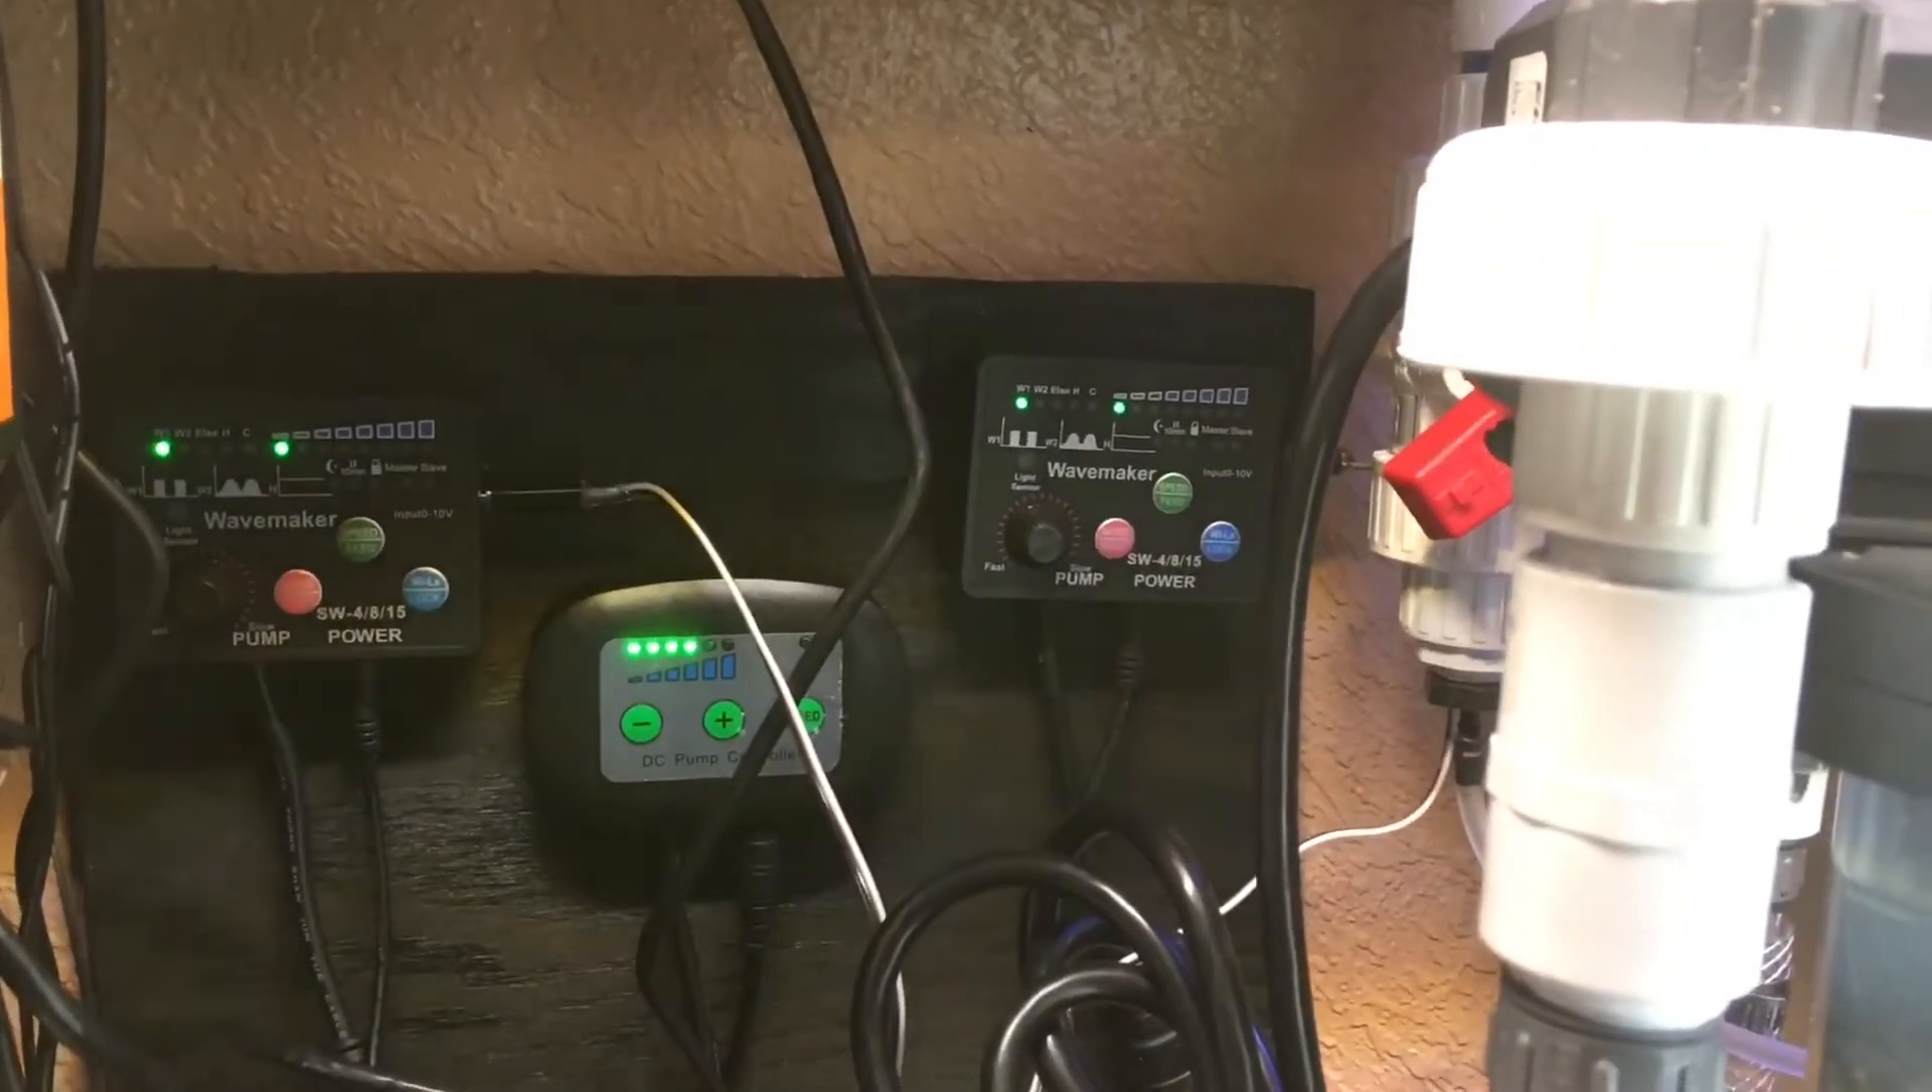Taking a closer look under the cabinet, we have the controllers mounted up still, and they both have their little plugs in them.